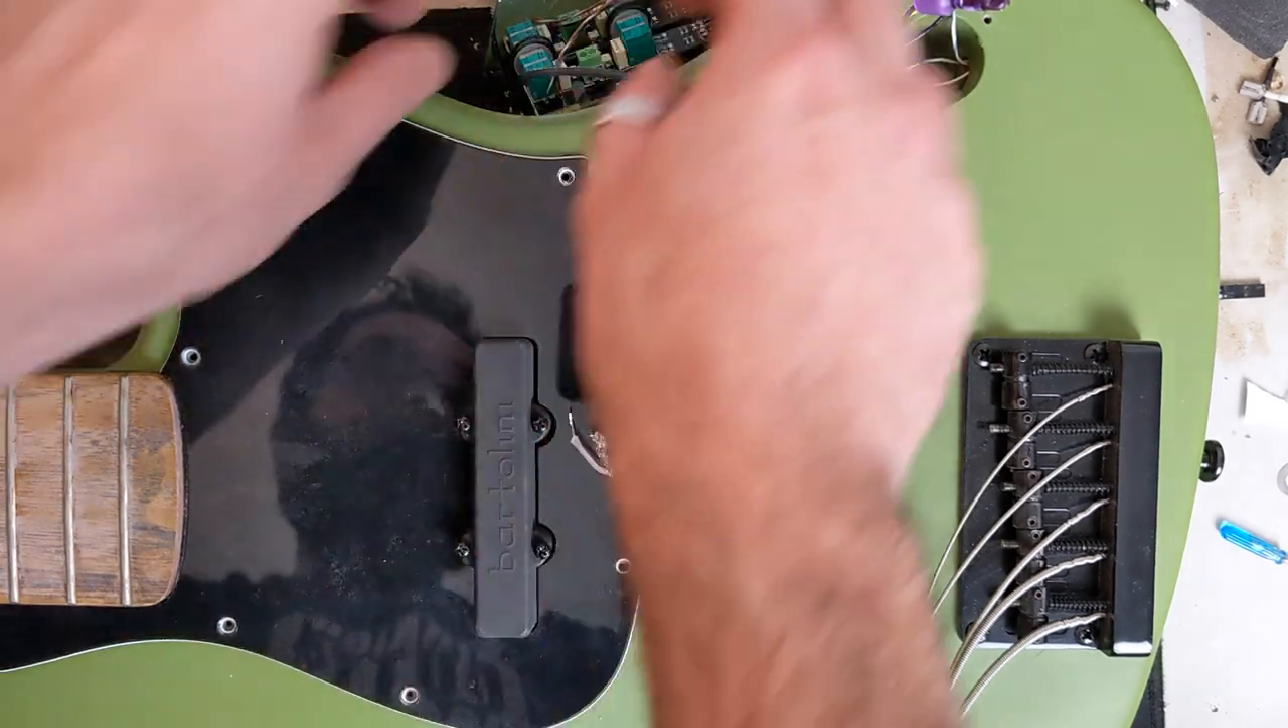Oh man, I think that looks really nice with the pickguard in place.